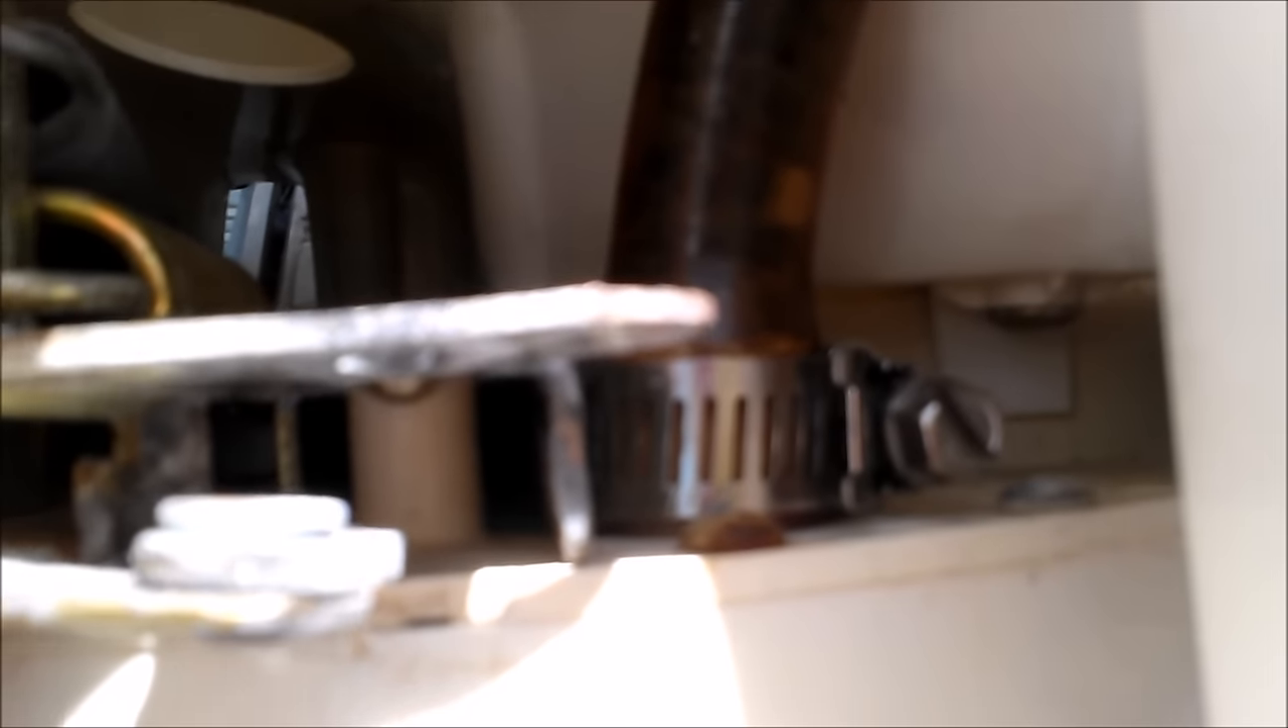That was the only hose that had no clamp well now there's a clamp on it and it didn't go too tight because it's plastic and you don't want to crack plastic.